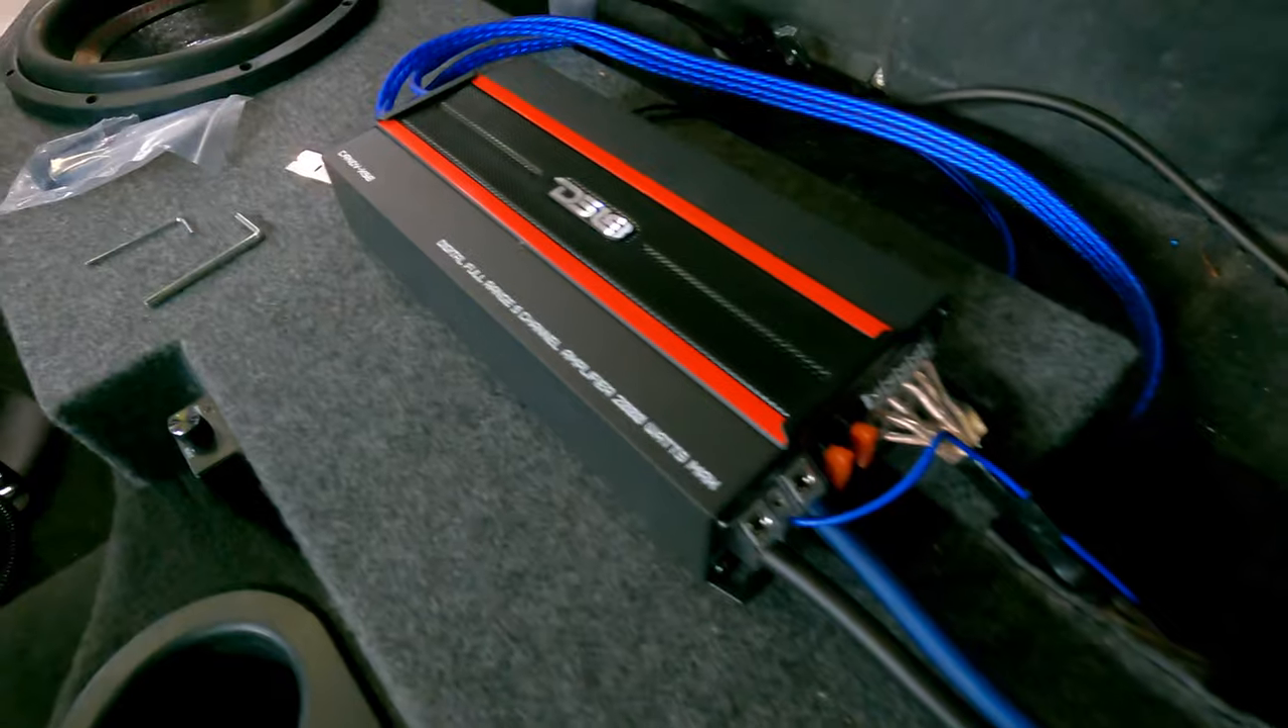Look at the amp. It's hooked up.